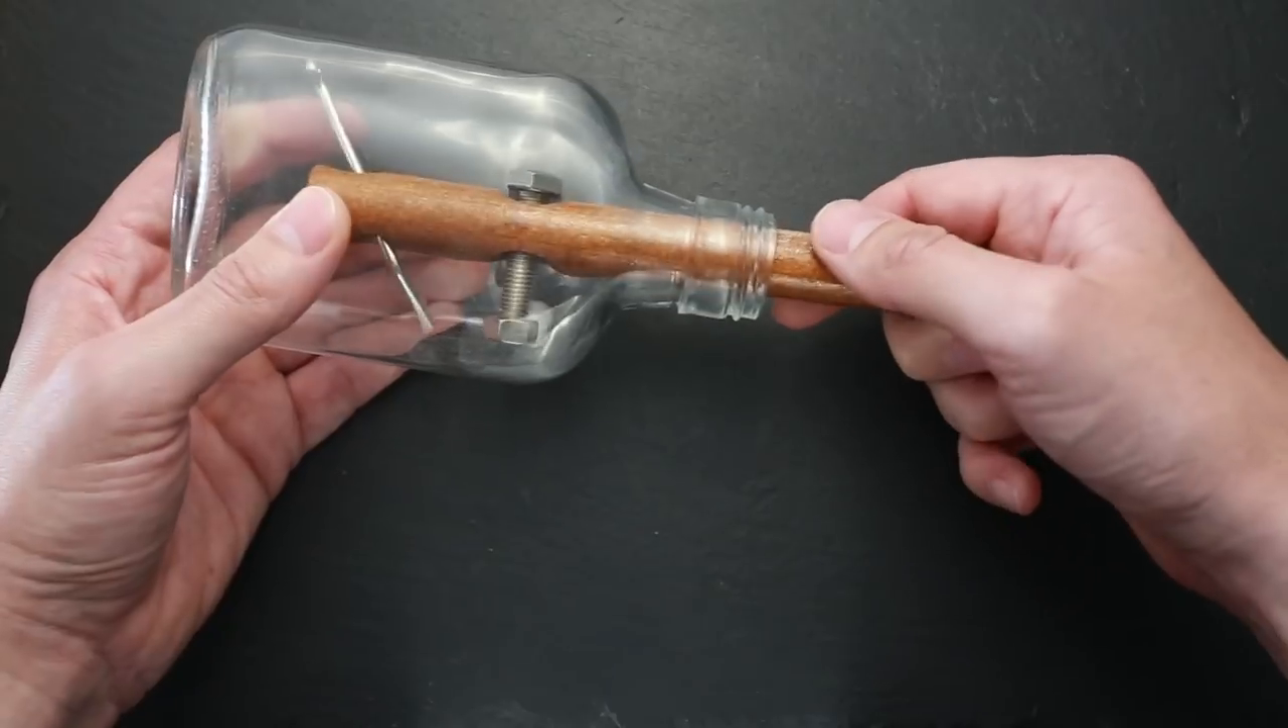I put the nut to the bolt pretty quick.